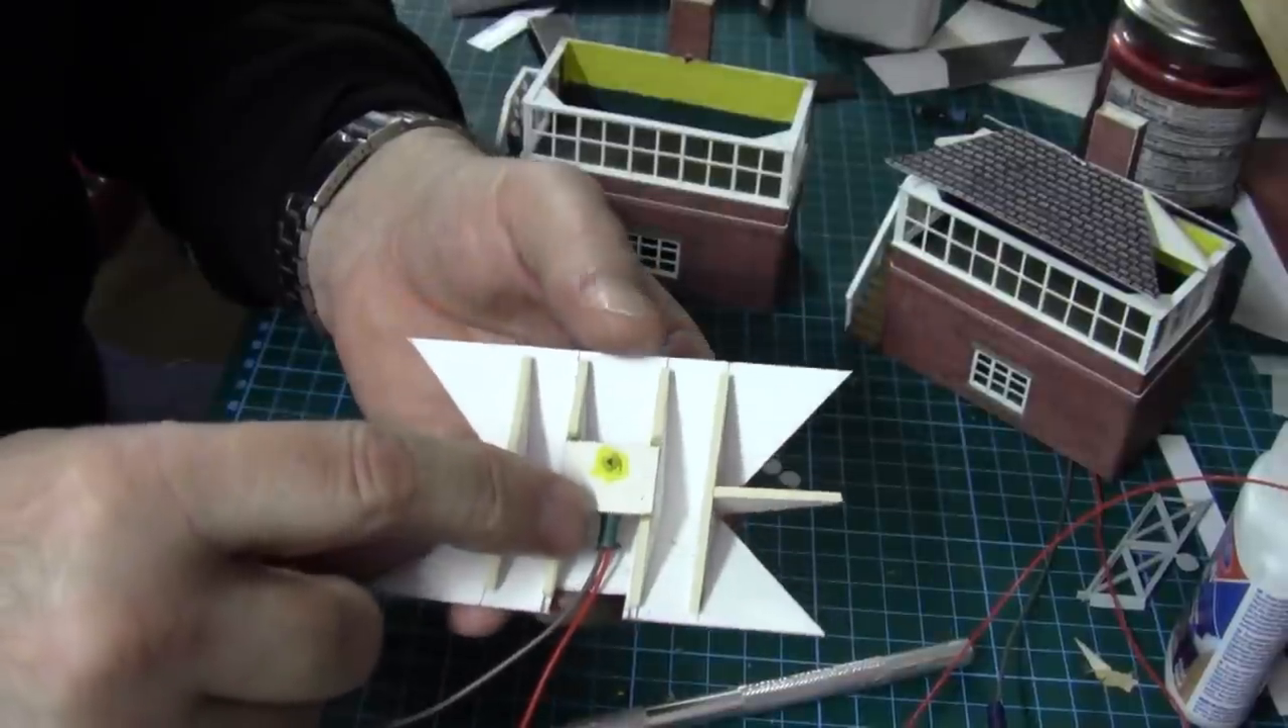Now as you can see I've added the LED with the cables.